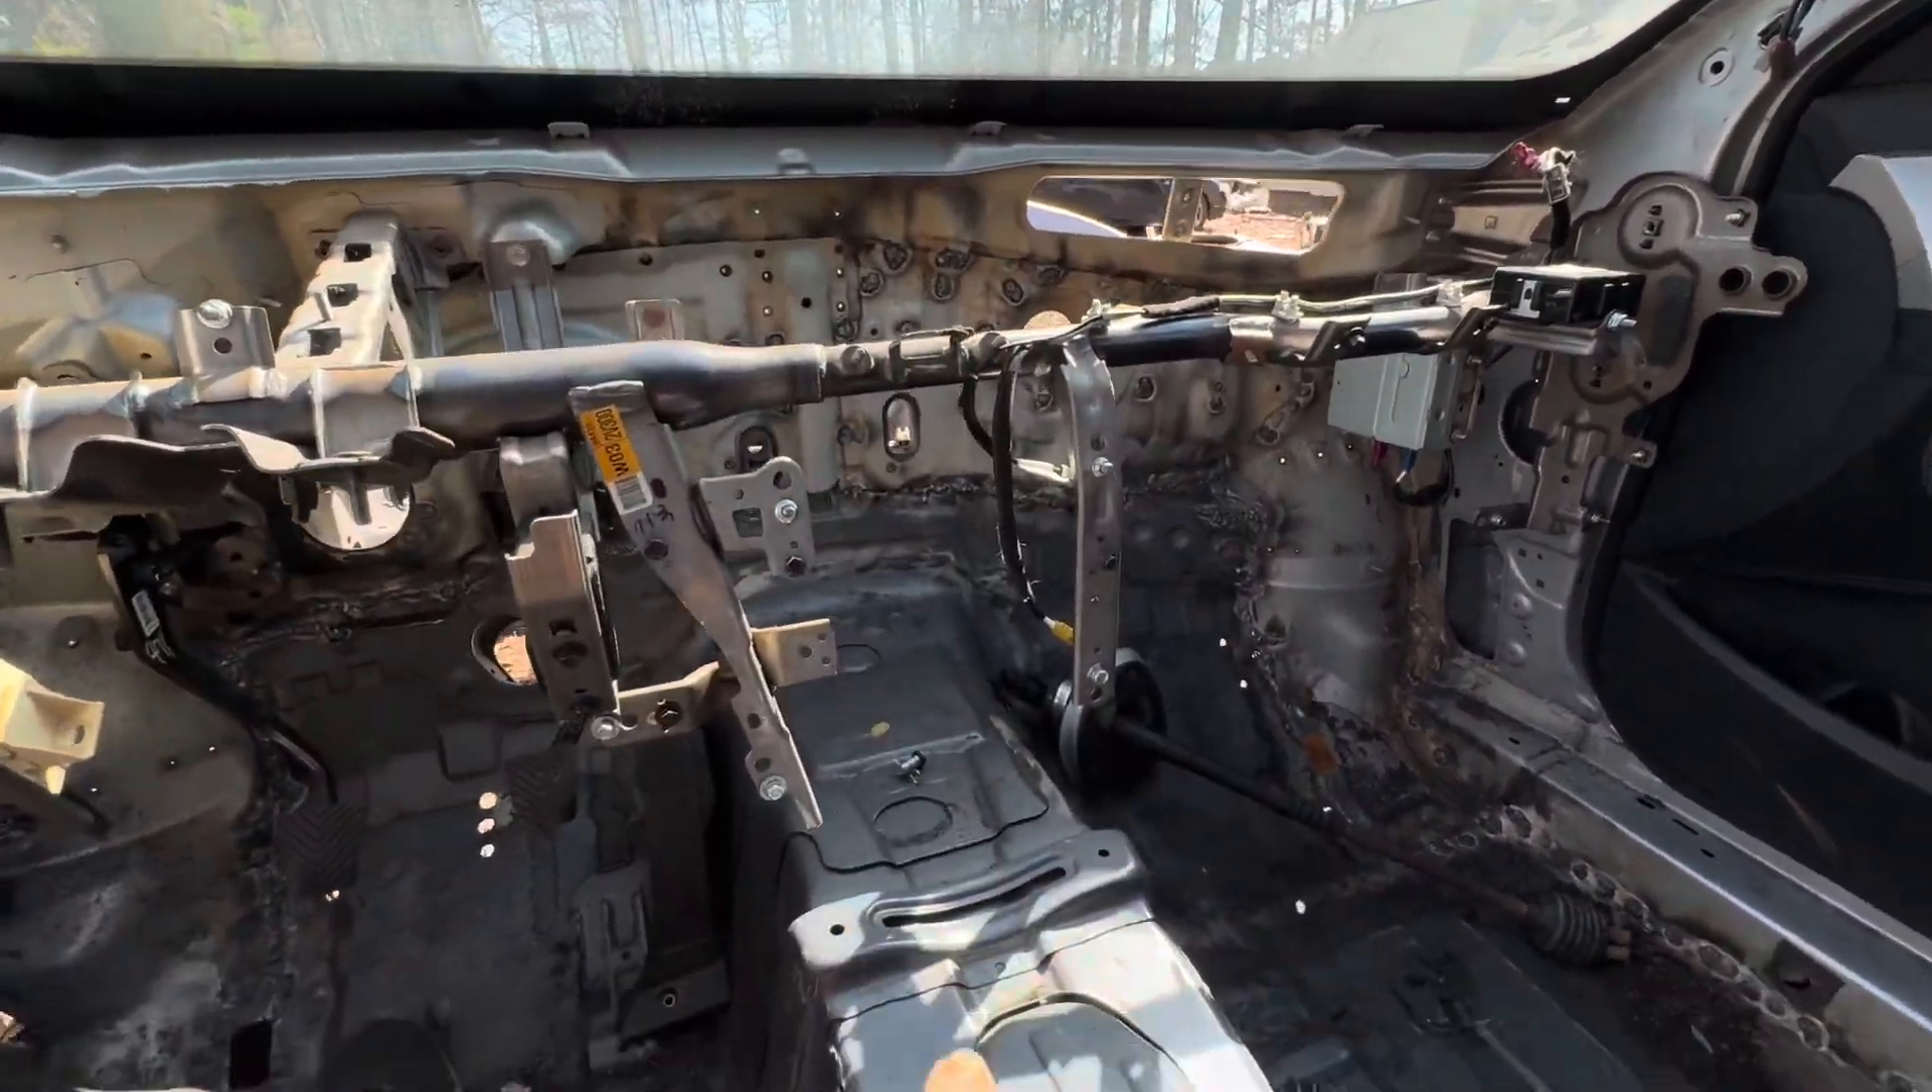Okay so i've completely stripped the dashboard reinforcement frame uh removed the heat and air box.